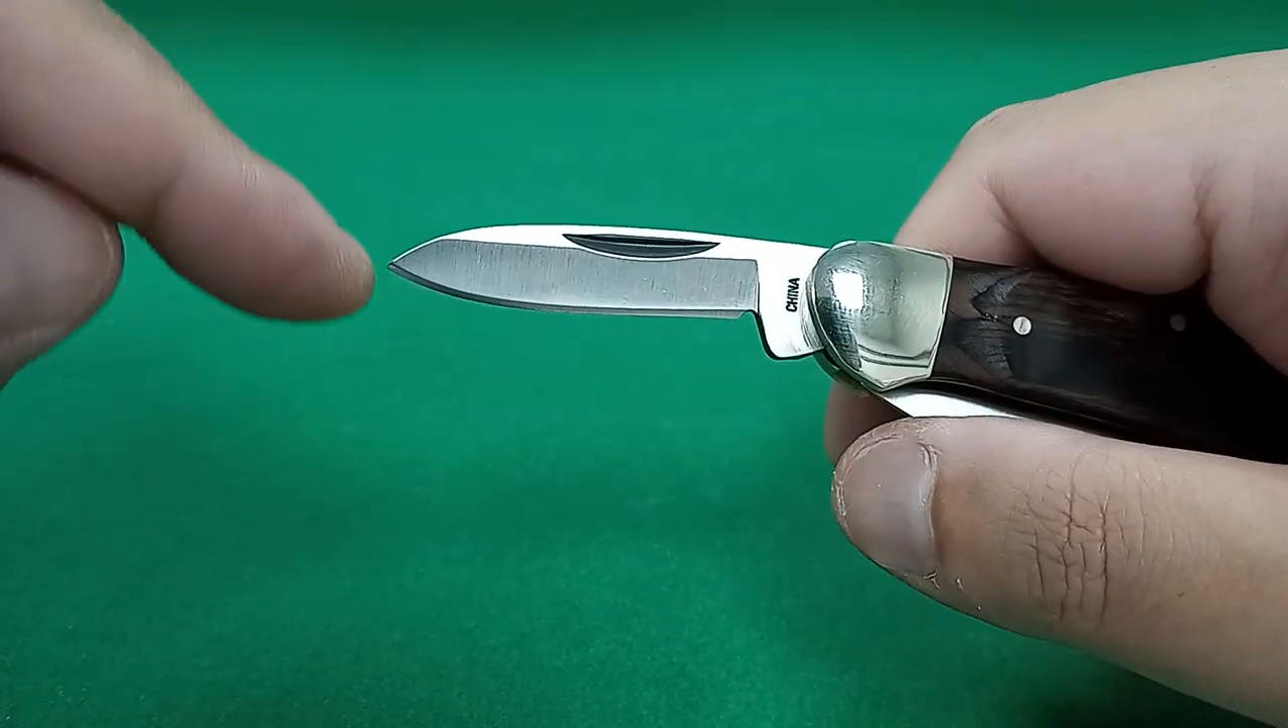Notice how the cutting edge is not flush with the bottom of this unsharpened portion.